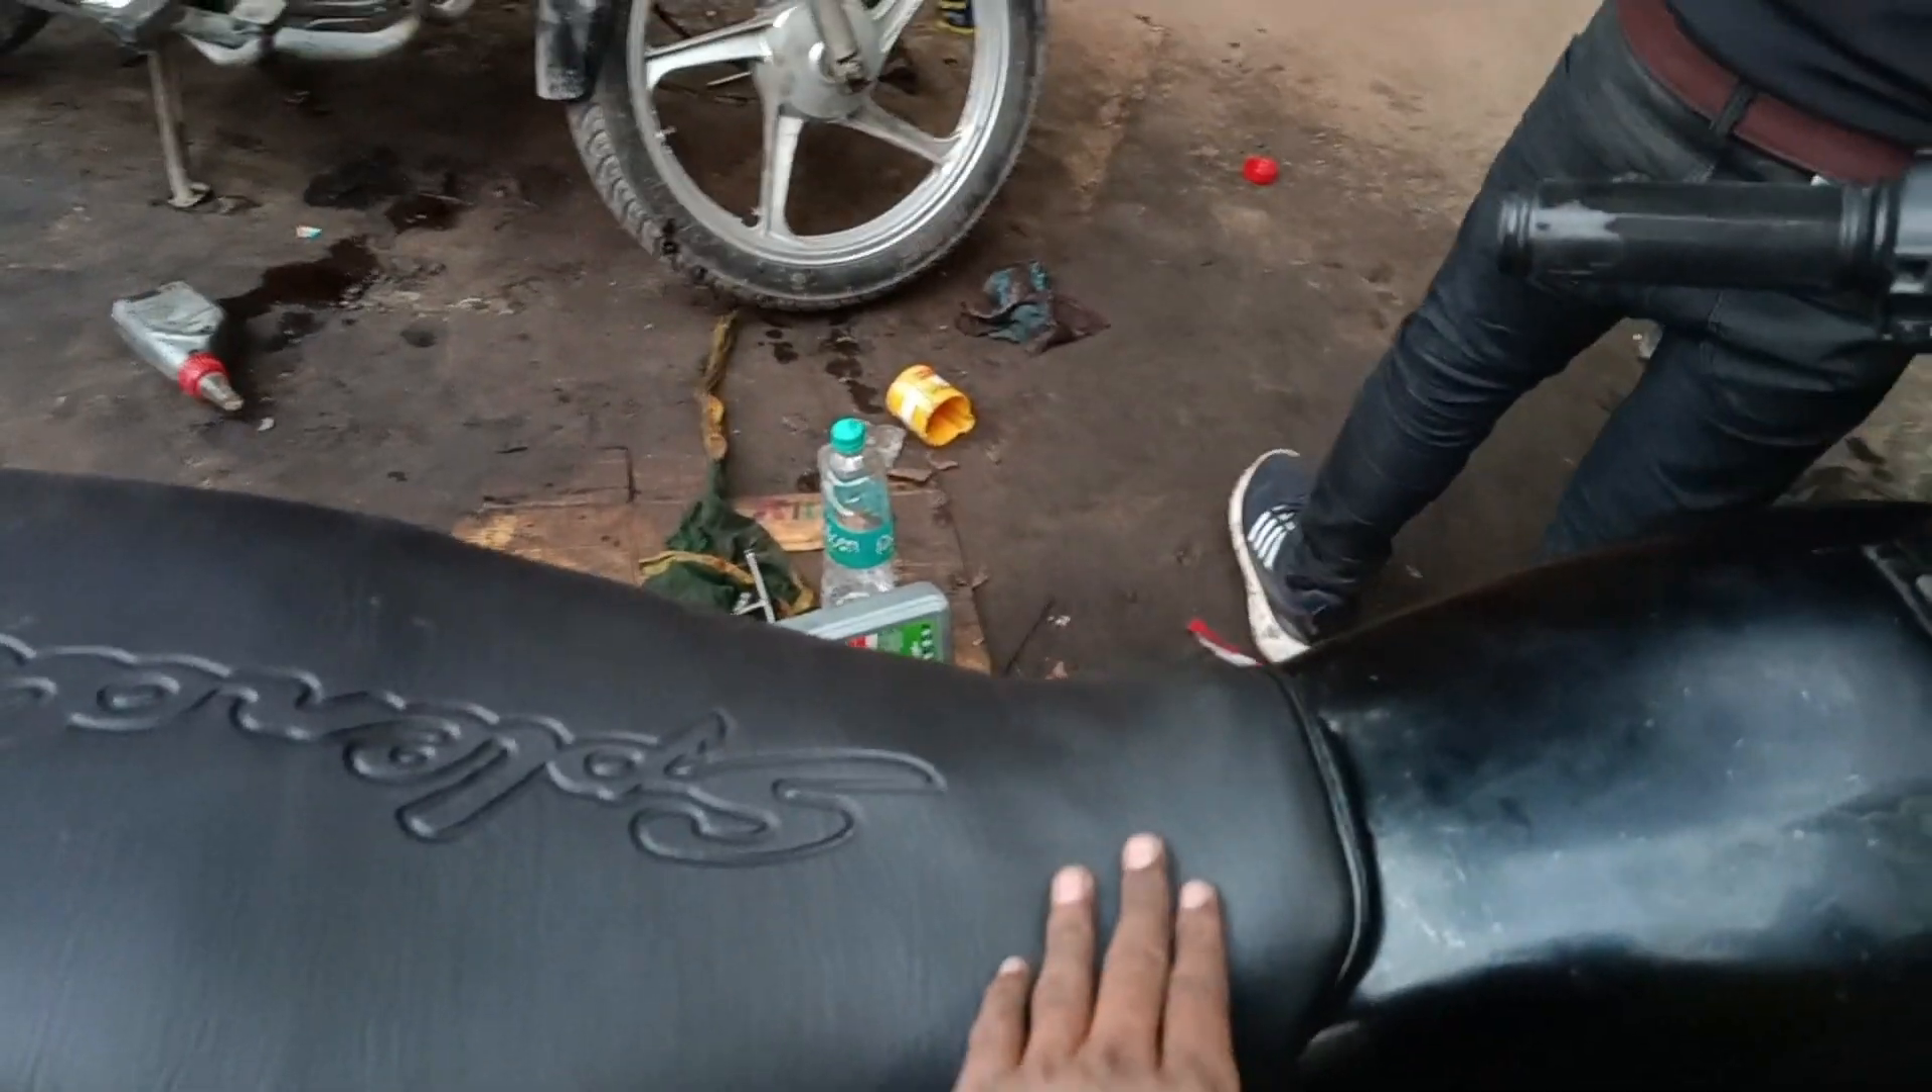देखो भाई अब करा दिया सीट कवर लगवा दिया एक दम बिल्कुल।